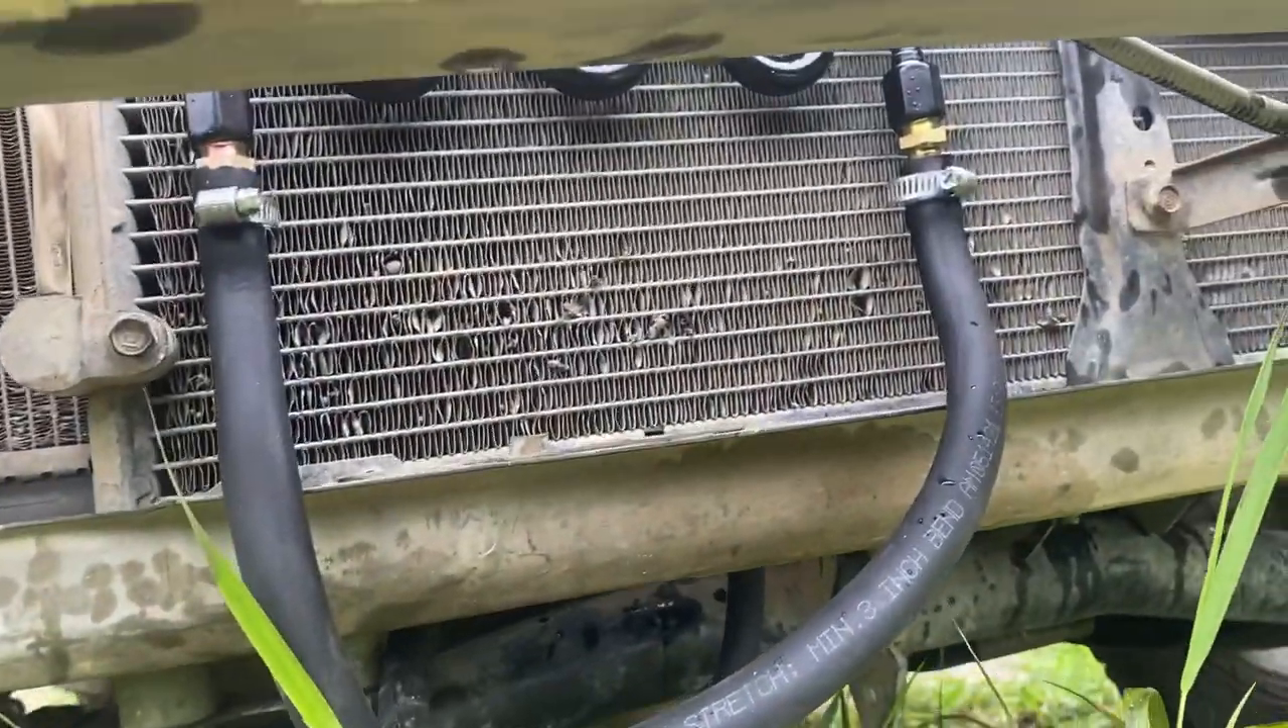Connected the hoses.